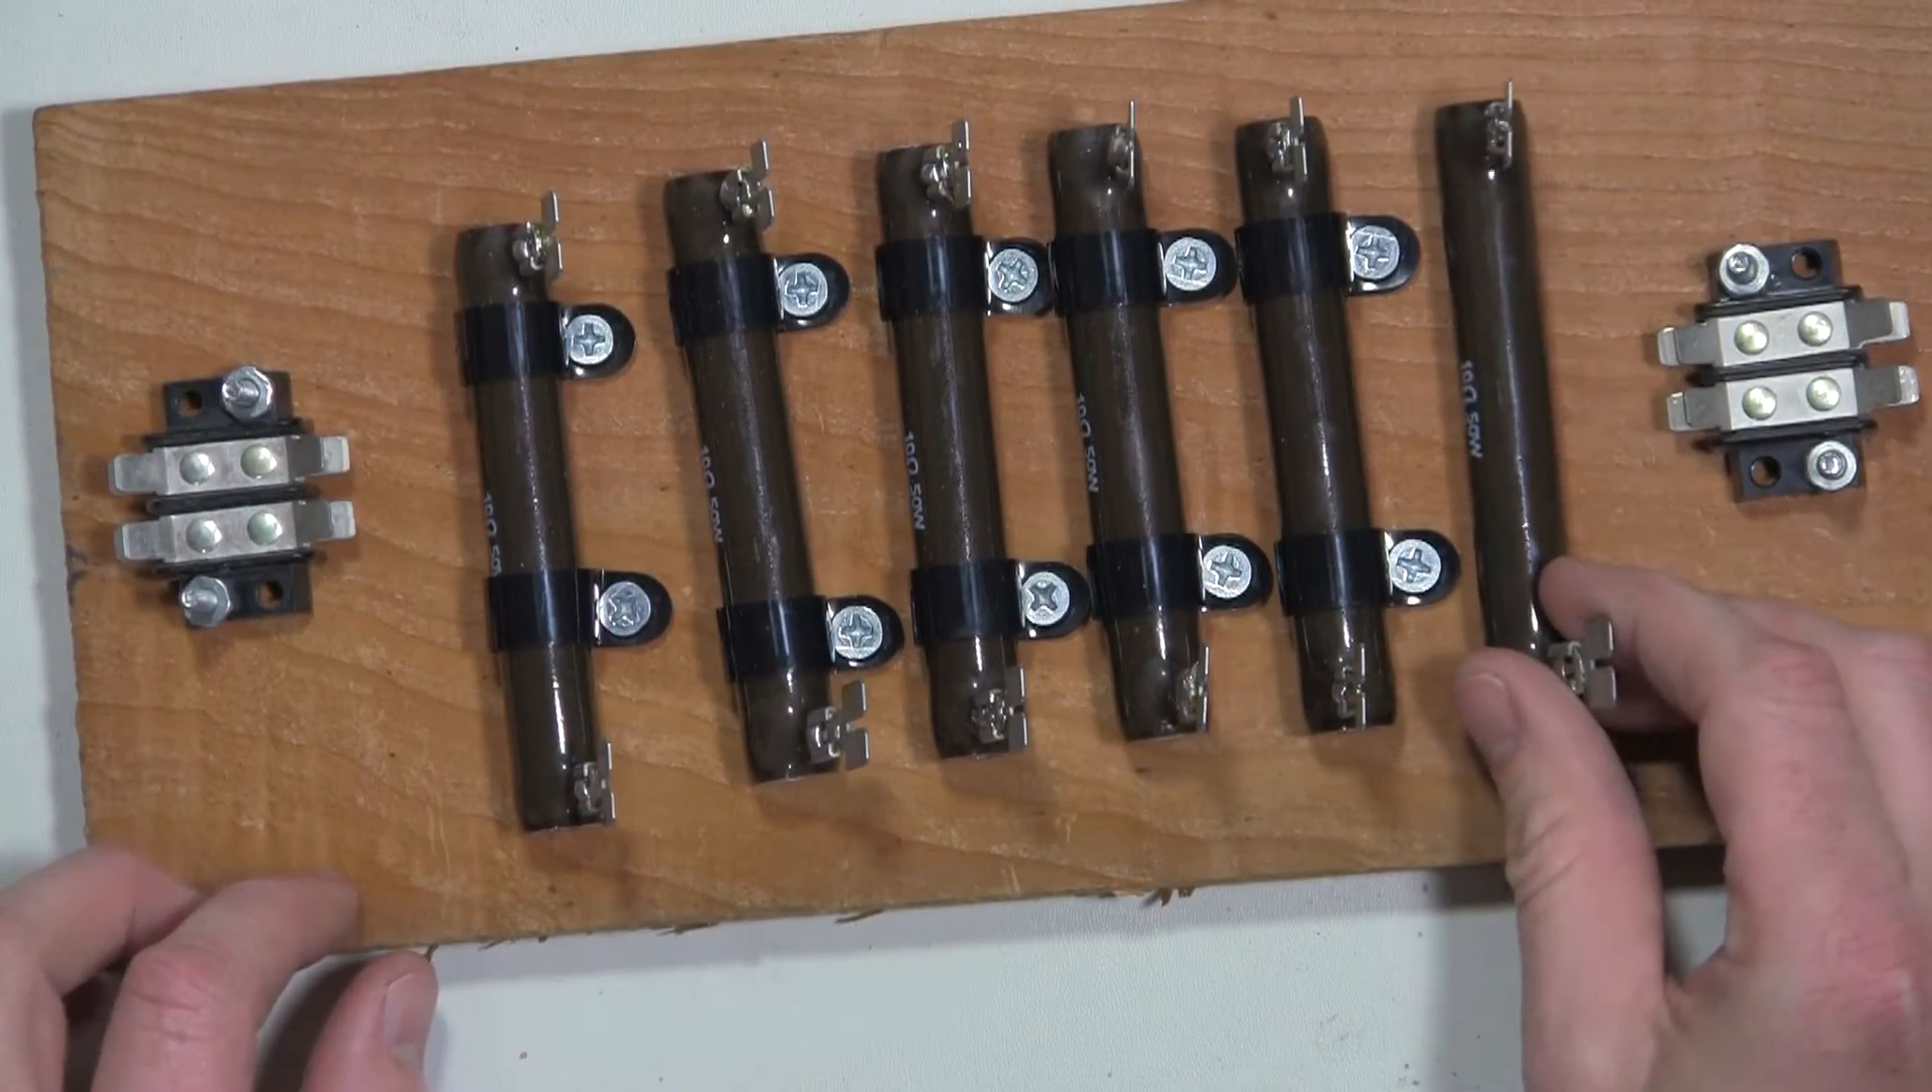Minus this last resistor that's how the finished product is going to look.